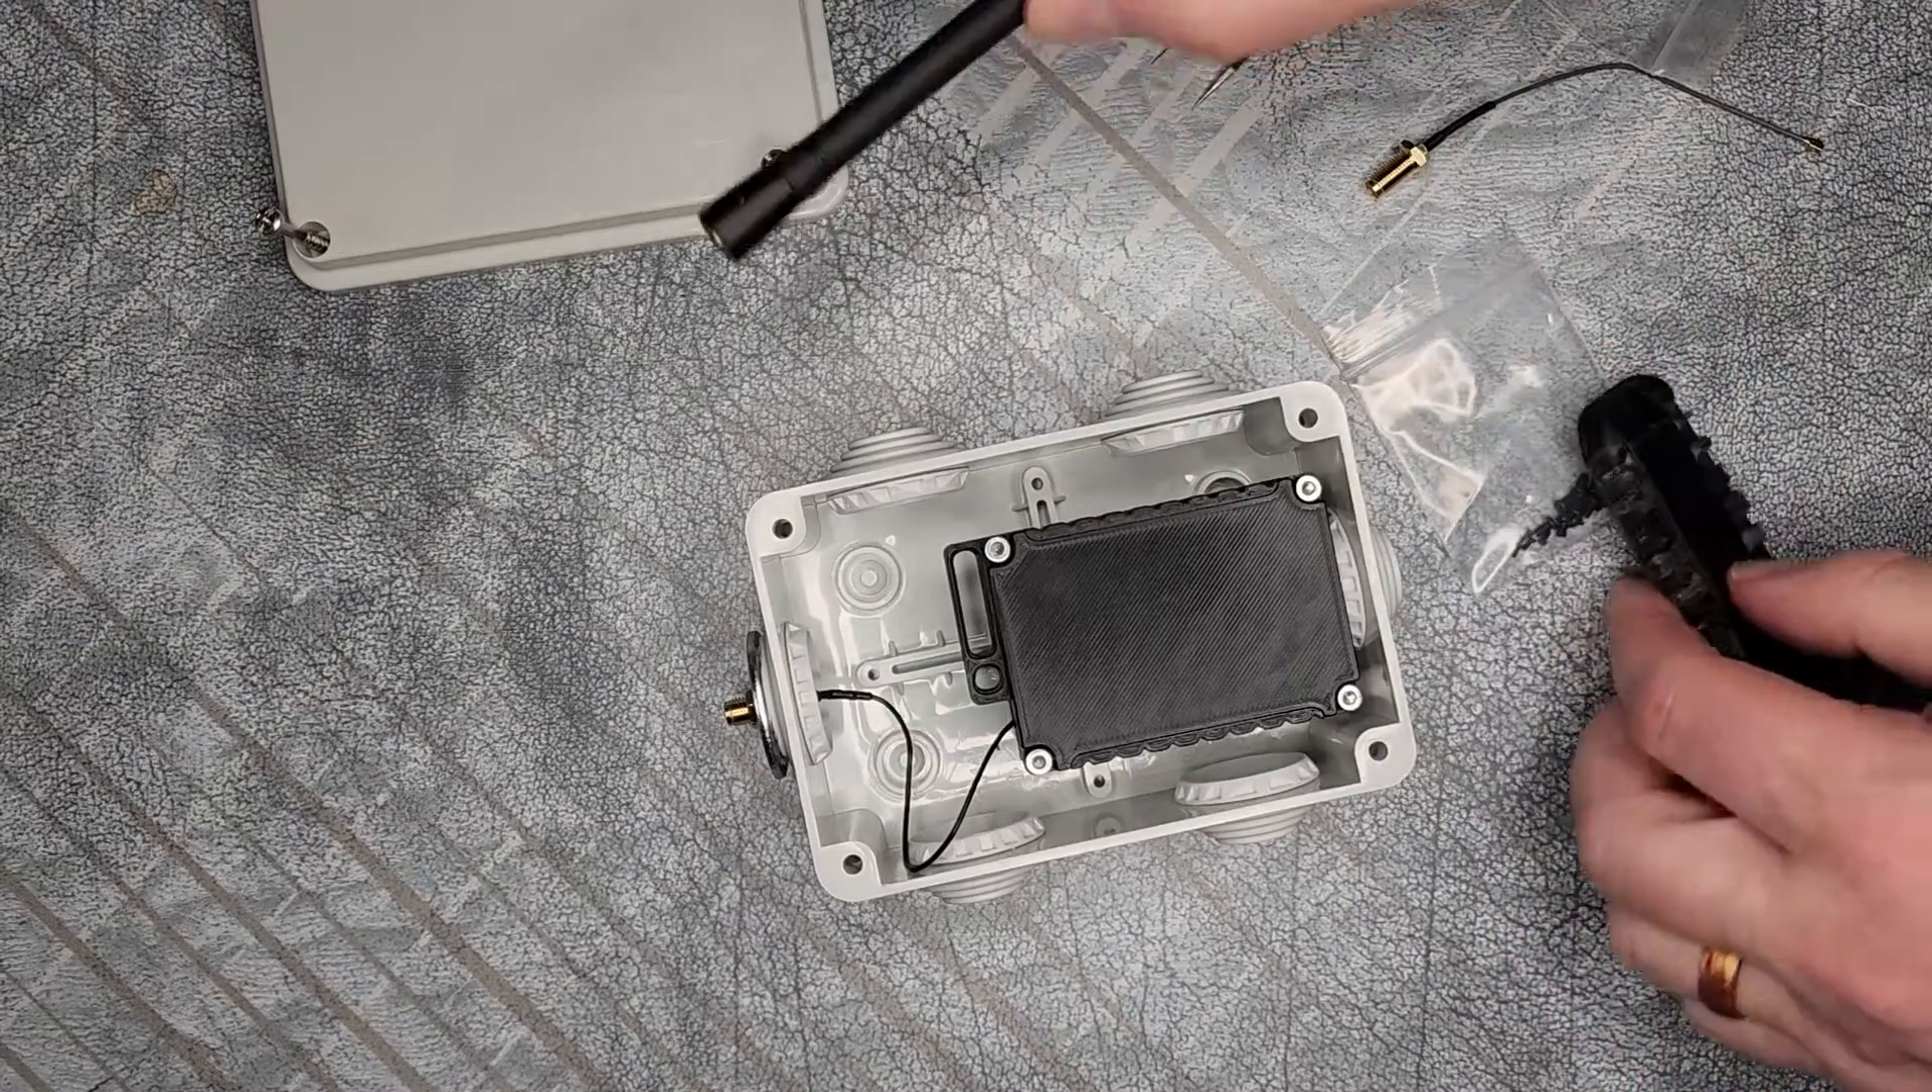Oh I don't have the antenna connected.